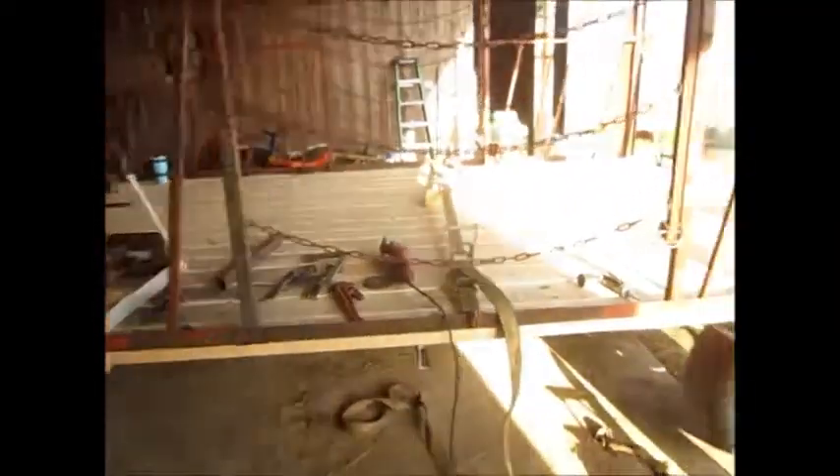Alright. So I got the deck on.